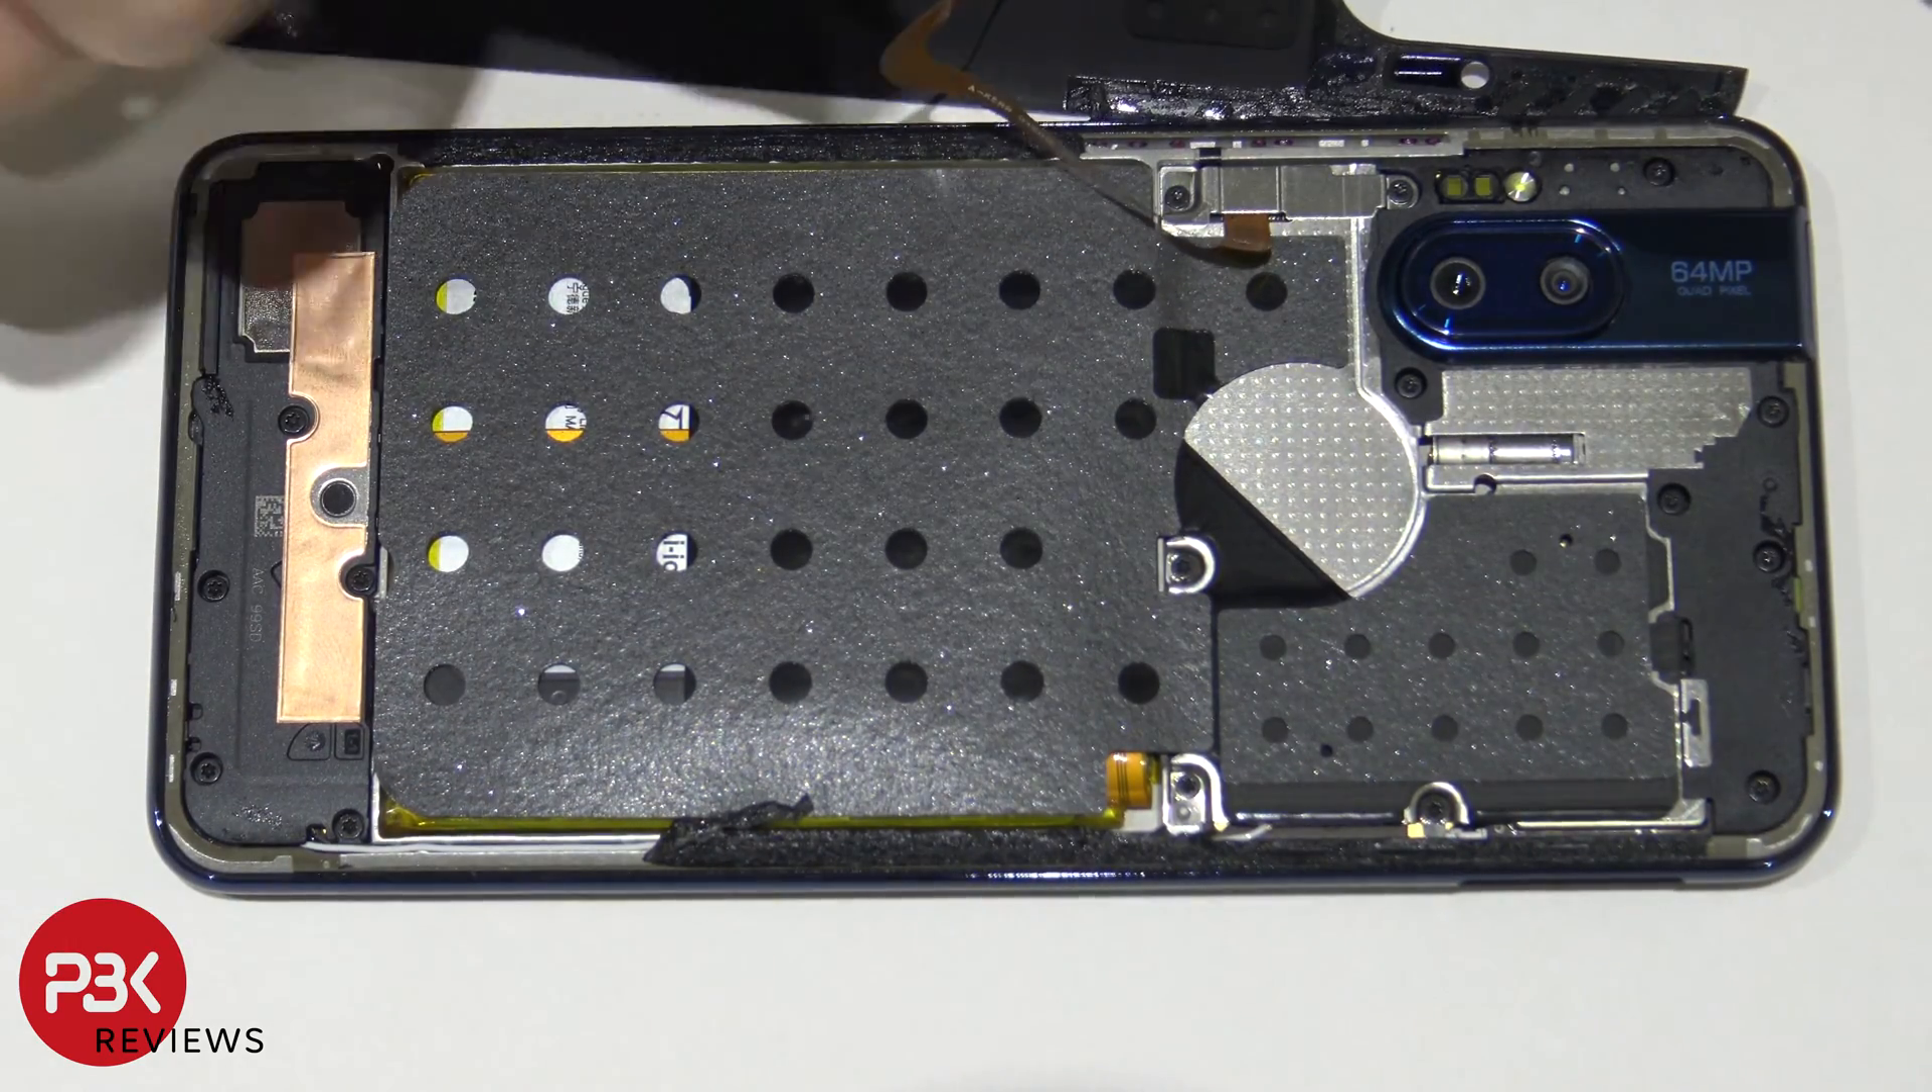Be careful you still have a cable for your fingerprint reader attached.